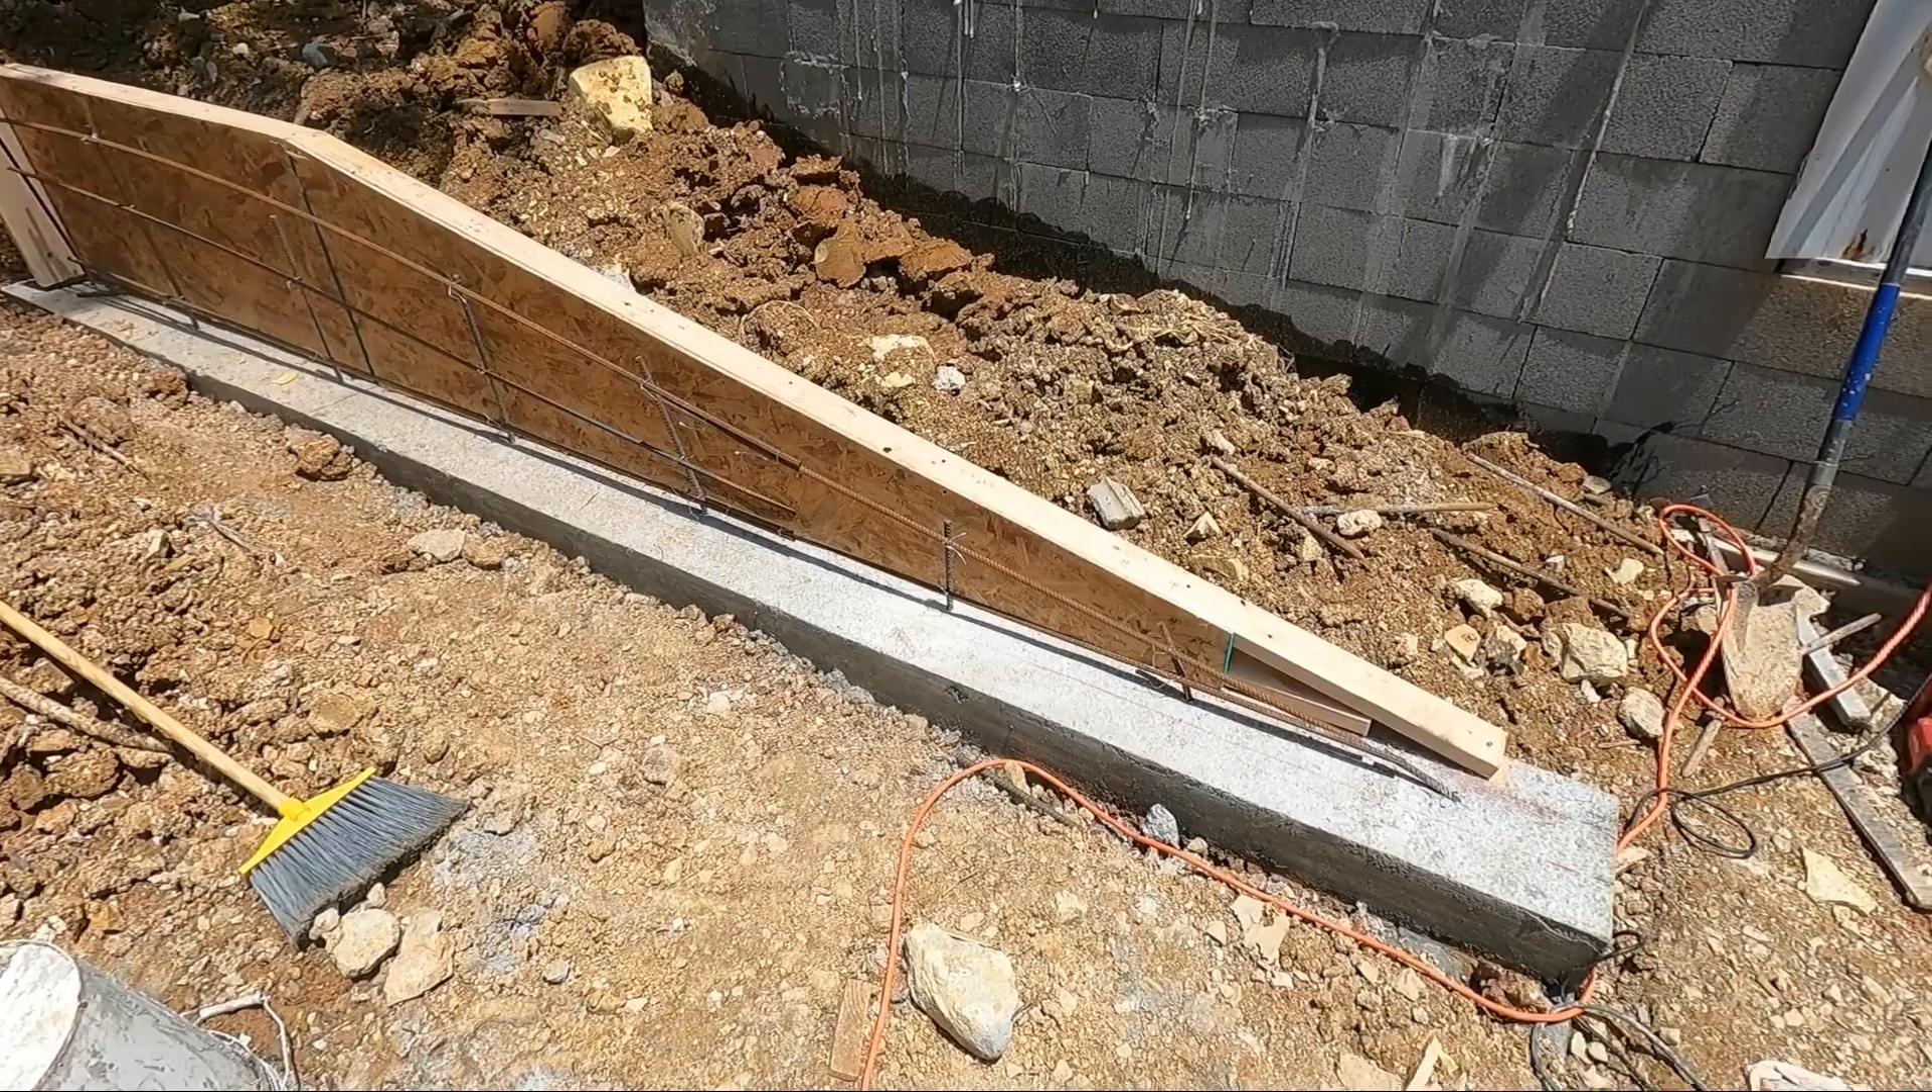I've got the rebar in, ready to go, and all we have to do is make the outer form, and put it in and brace it off when we're ready to pour concrete.